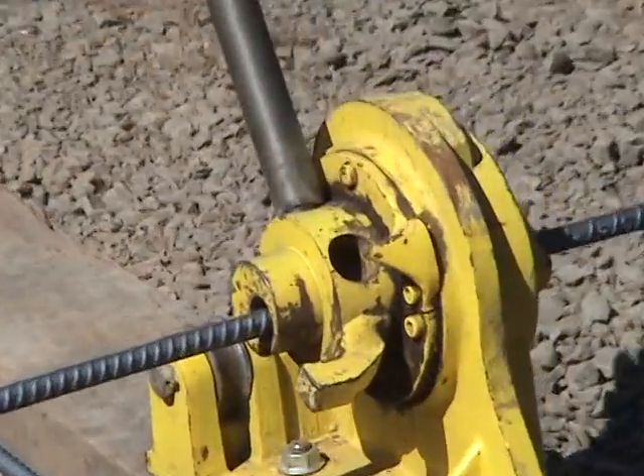So now I've placed the rebar inside the center loop here of the rebar cutter.